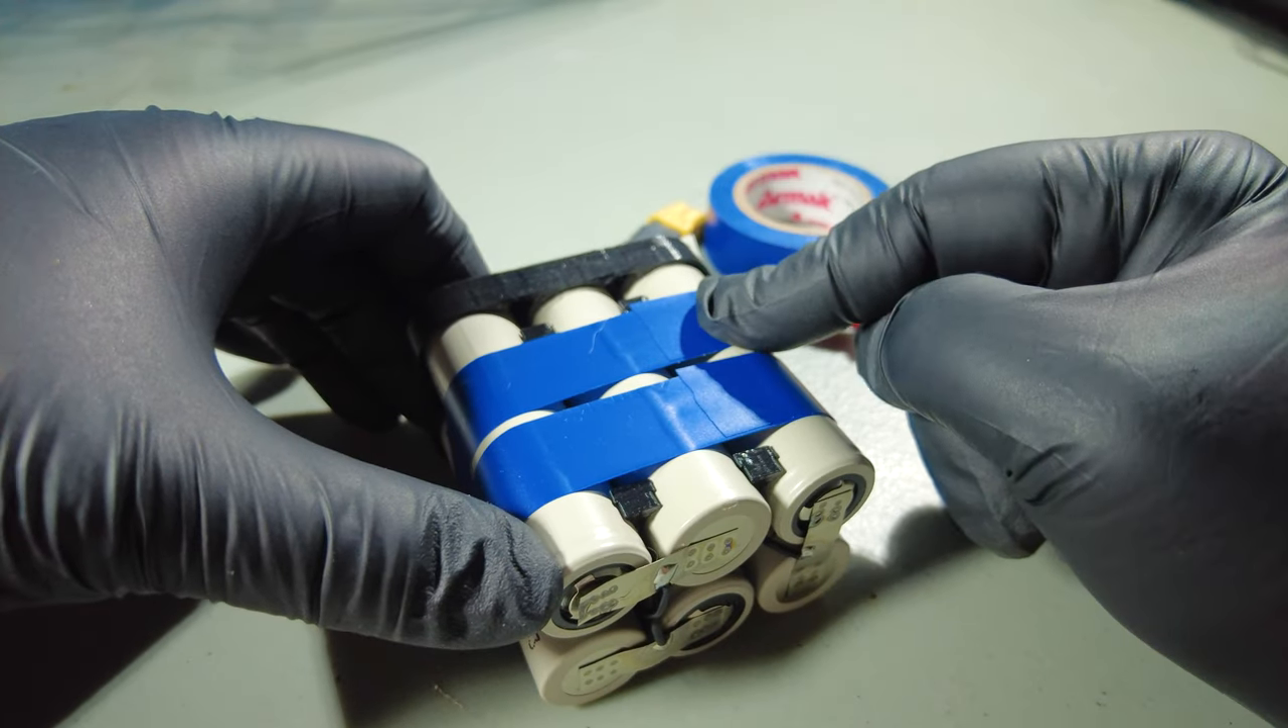So I've put some electrical tape around the cells and that secured them from any more movement.